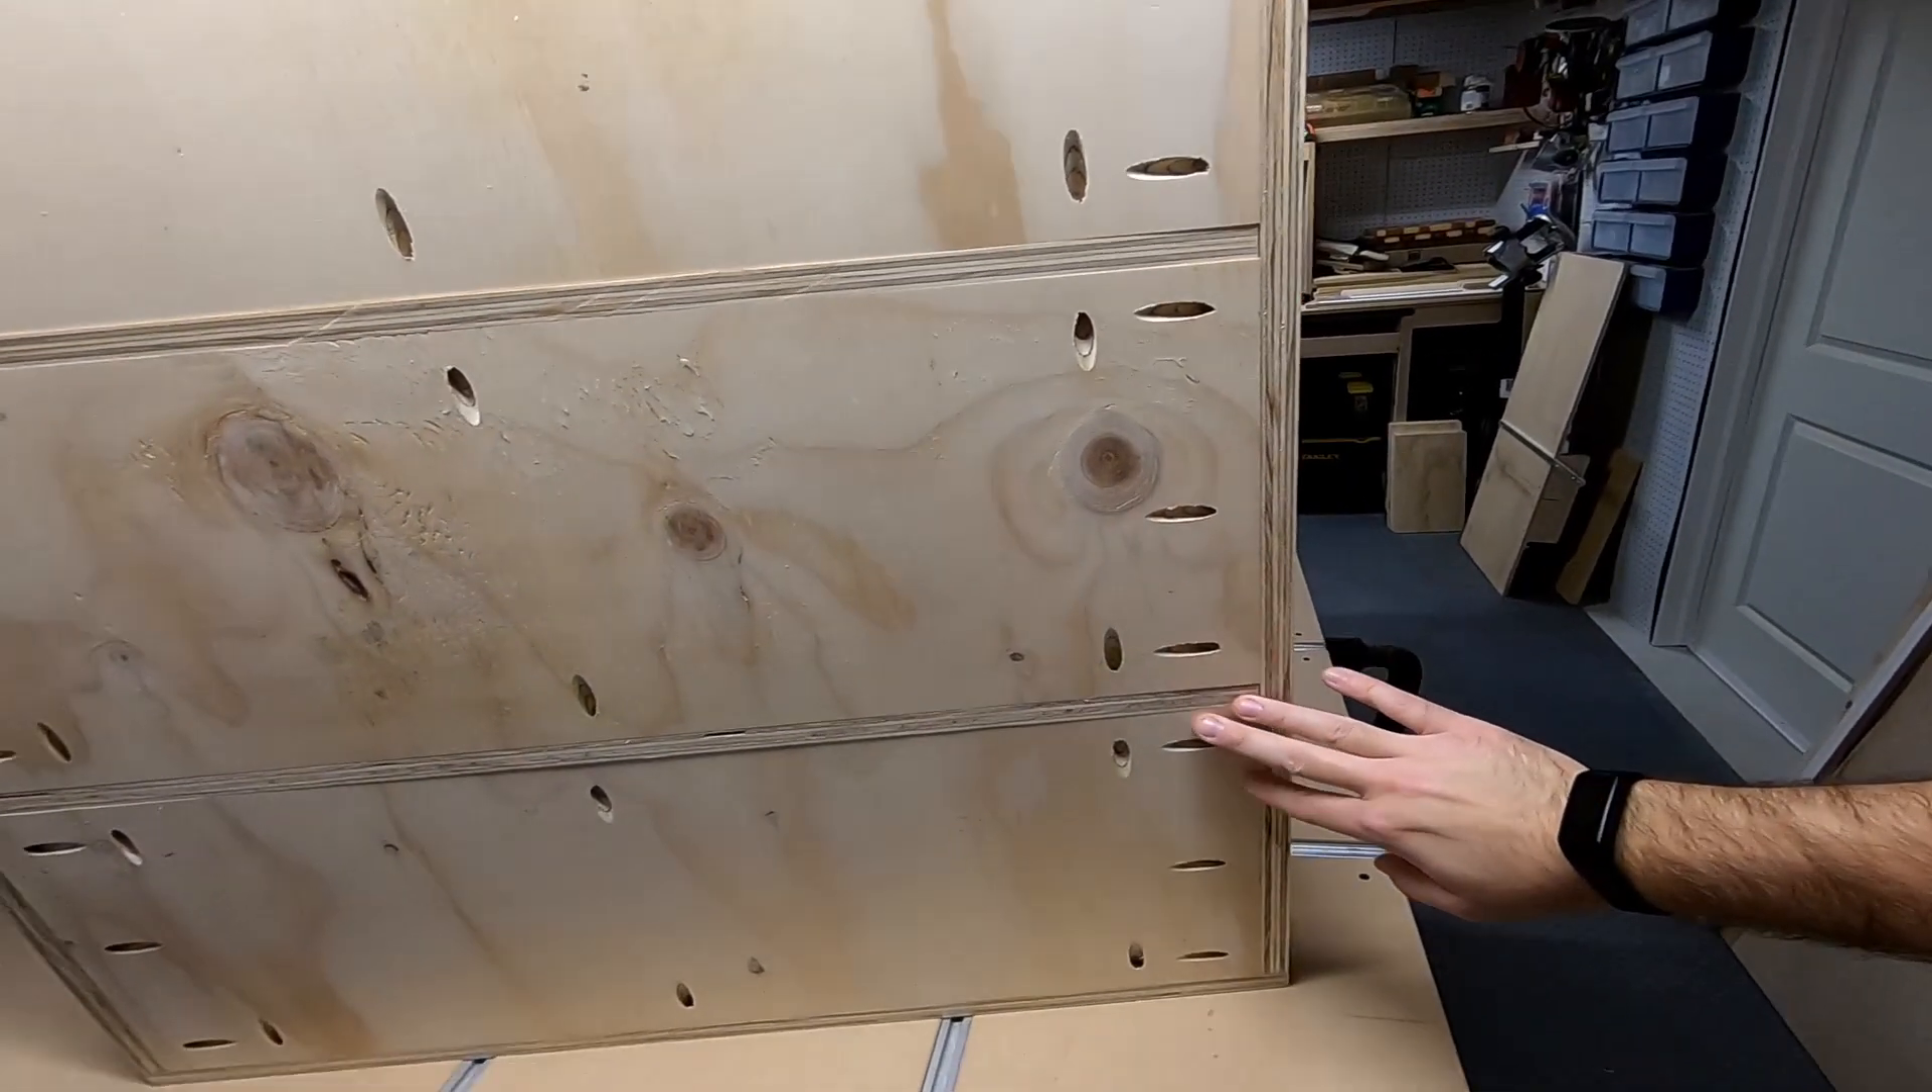I inset these pieces for each shelf and that way it adds some rigidity to it on the back here so it doesn't flex at all it's all screwed in.